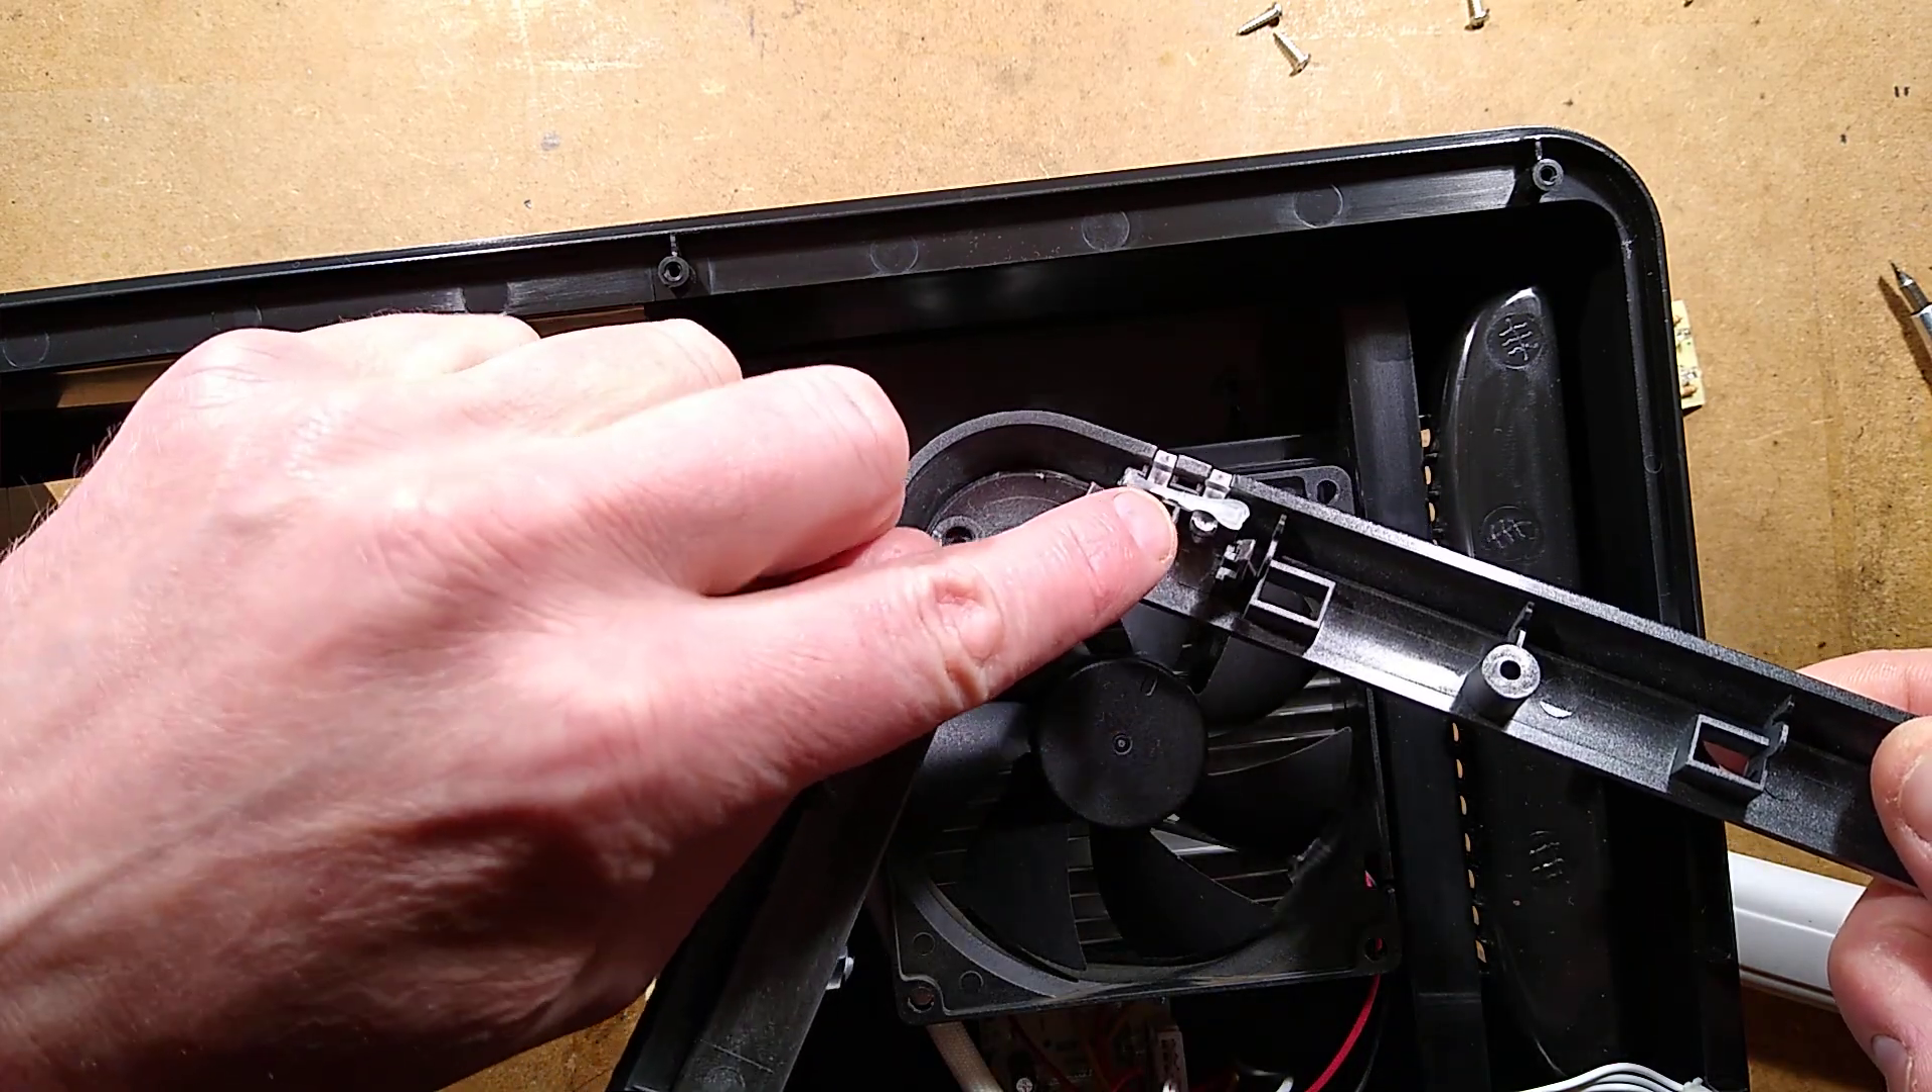And we're back I did take the trim off Because it turns out The trim has Little lights at the edge here.